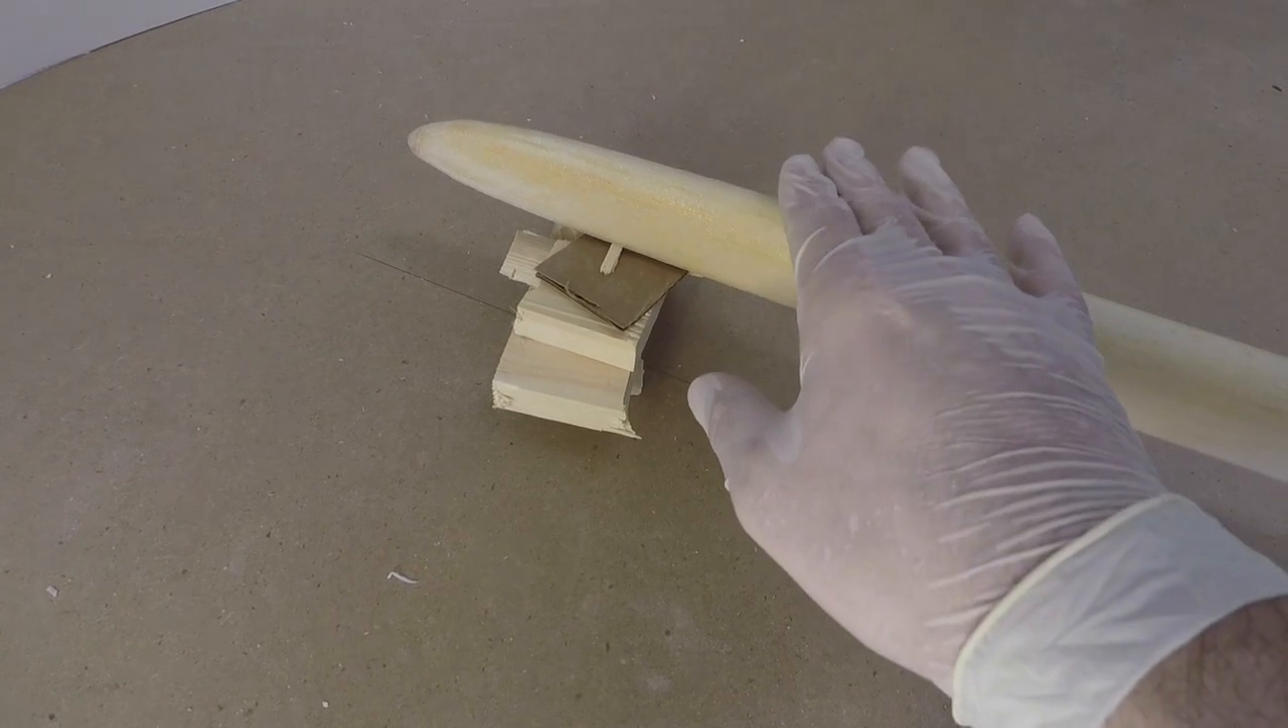And the last bit is I have shimmed up the back edge of the fuselage here.